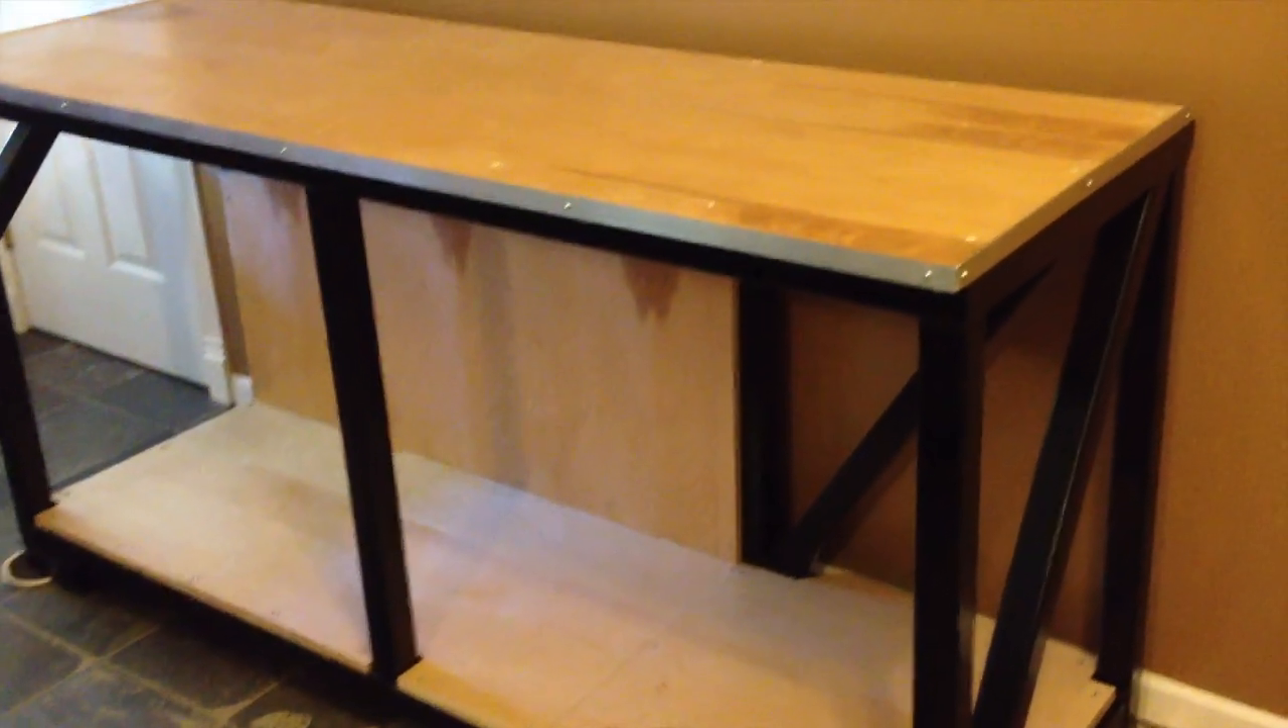Okay so here's the wood all installed and i've trimmed it out with a little bit of aluminum around the side and just to basically give you a a little close-up of what i was talking about.